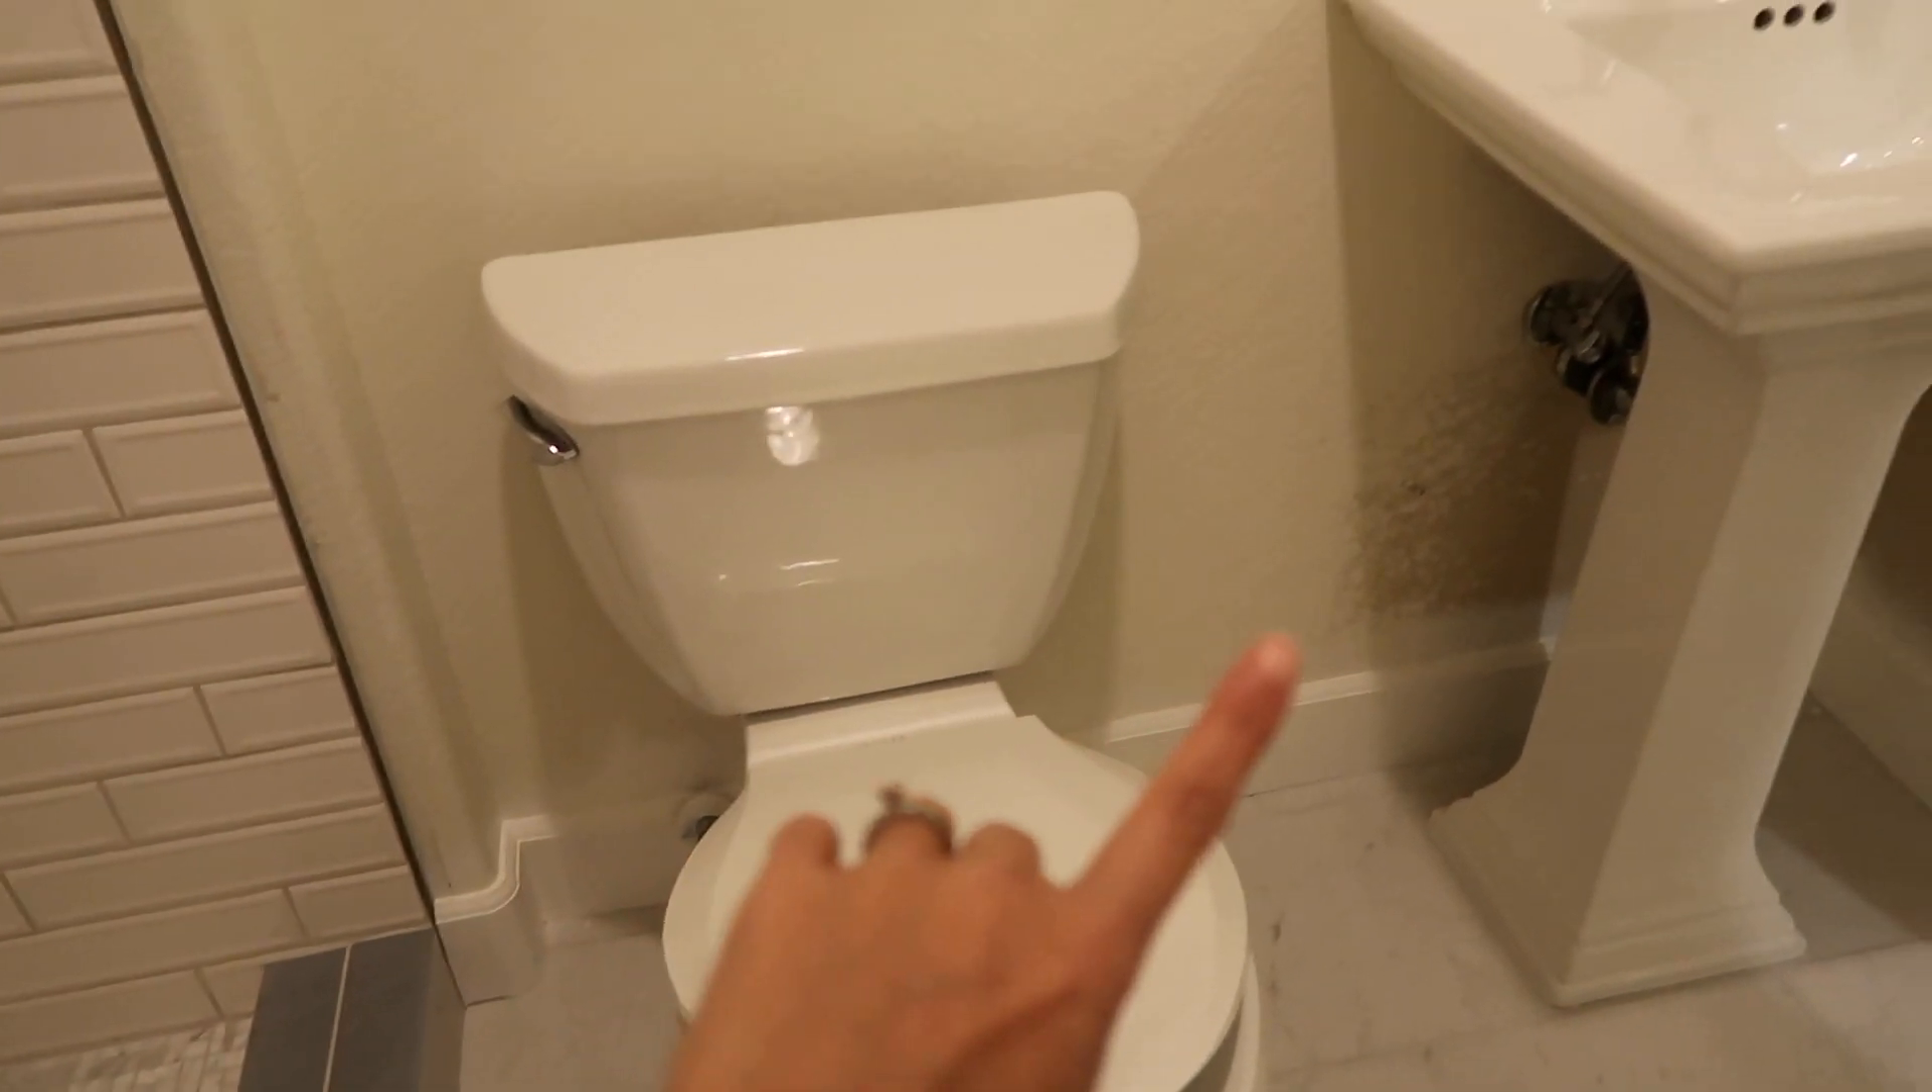So we got the toilet in.